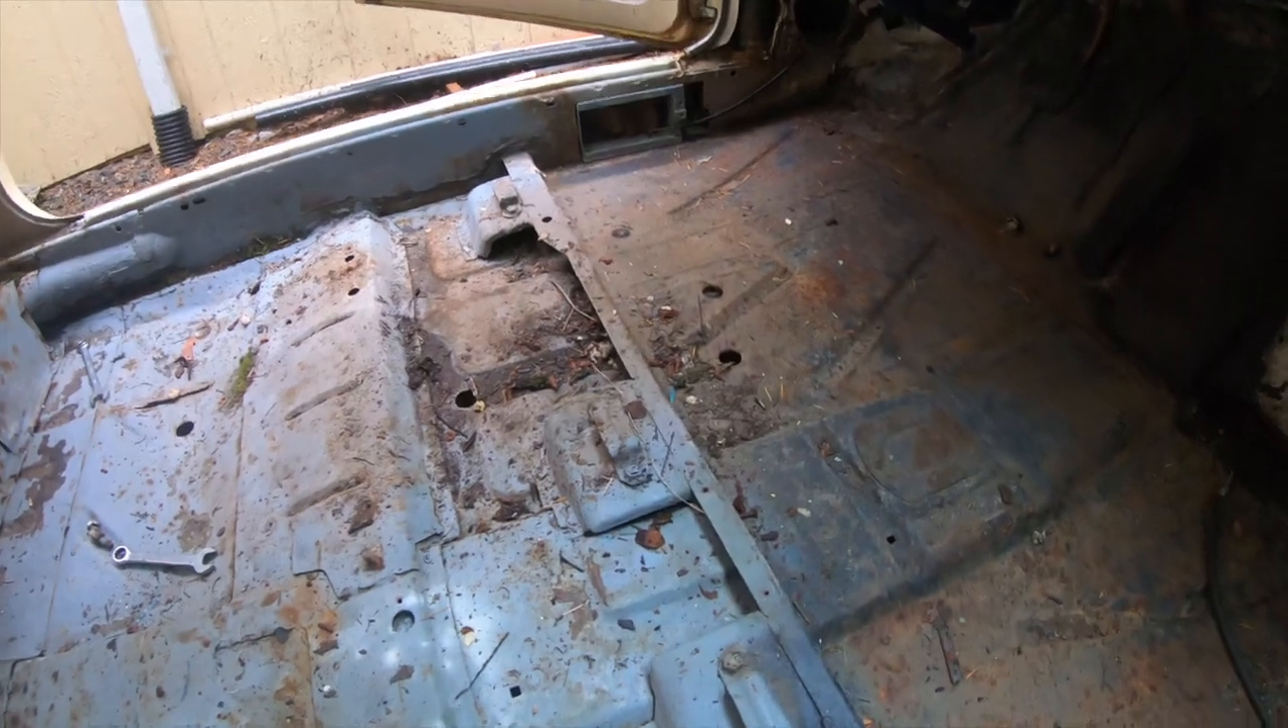So we were able to get the seats out without too much trouble.